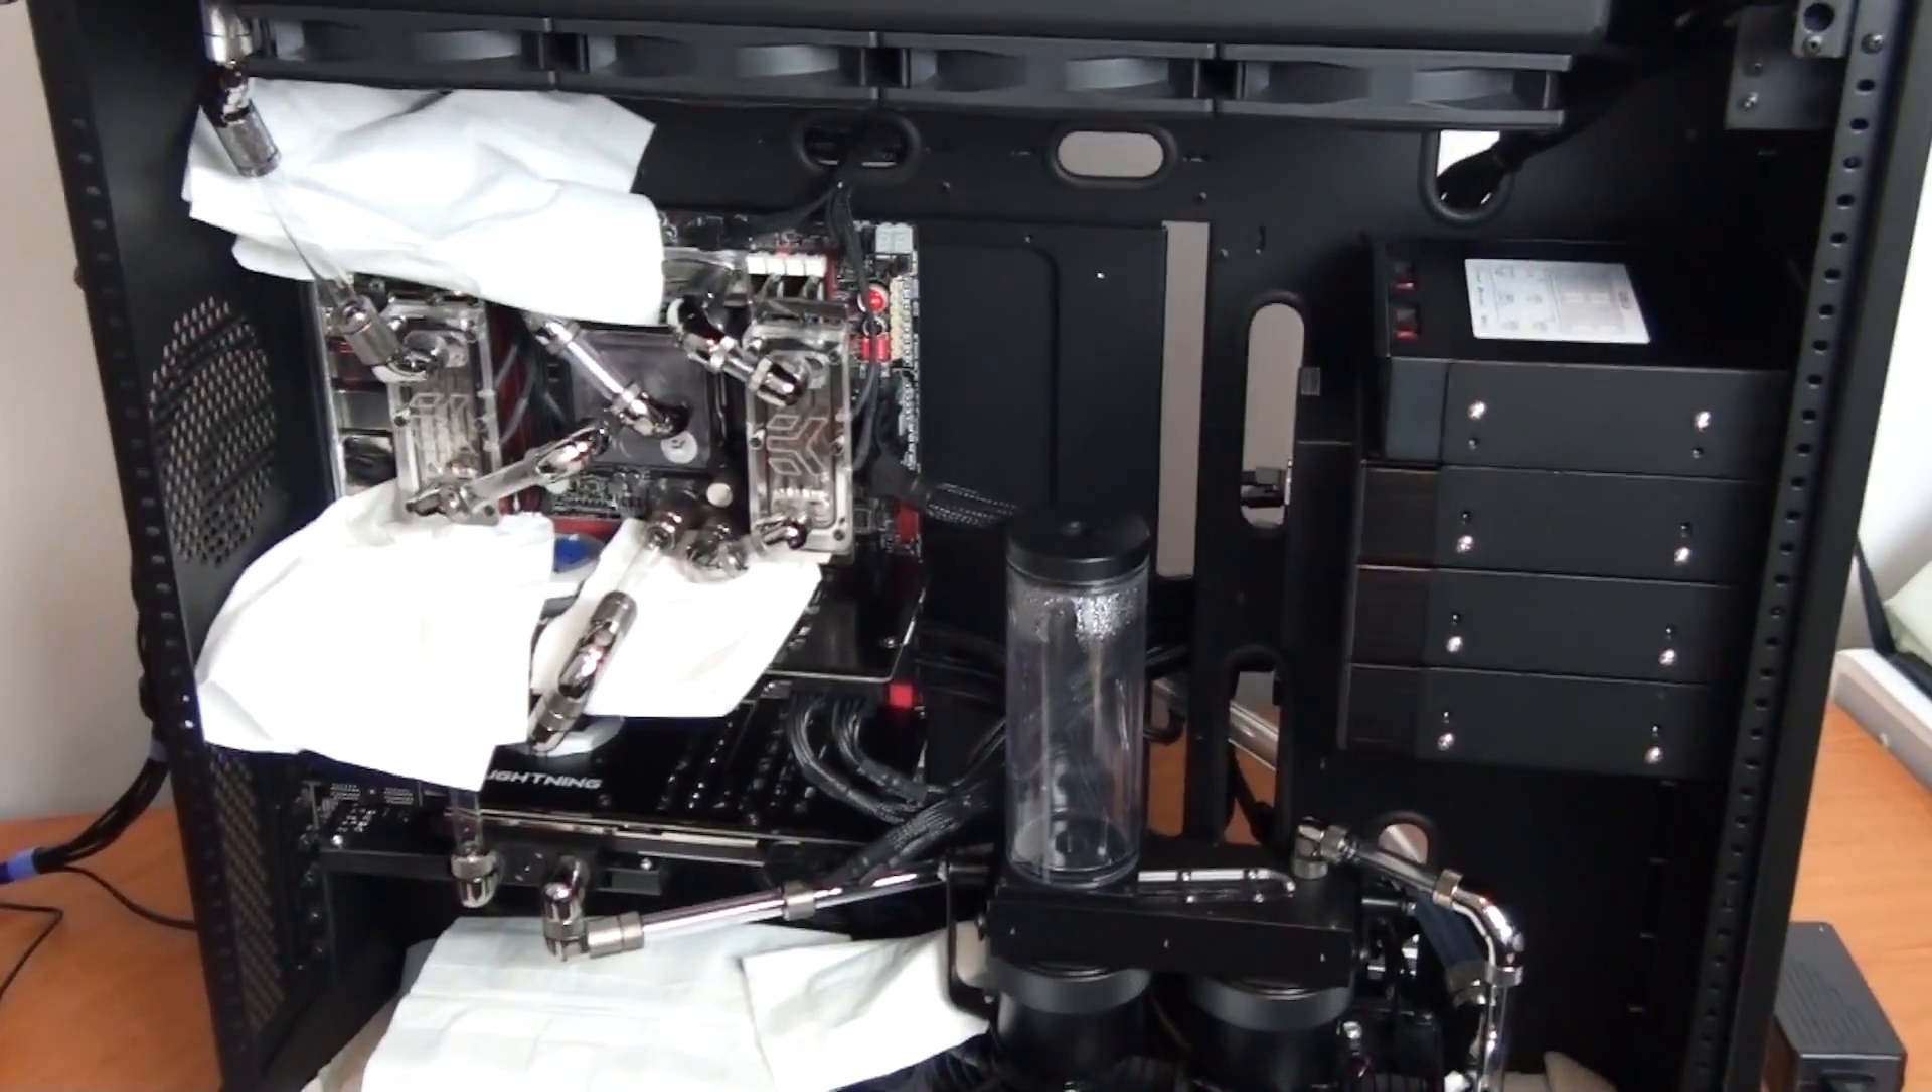So as you can see I've reinstalled the graphics cards and I finished configuring the loop.